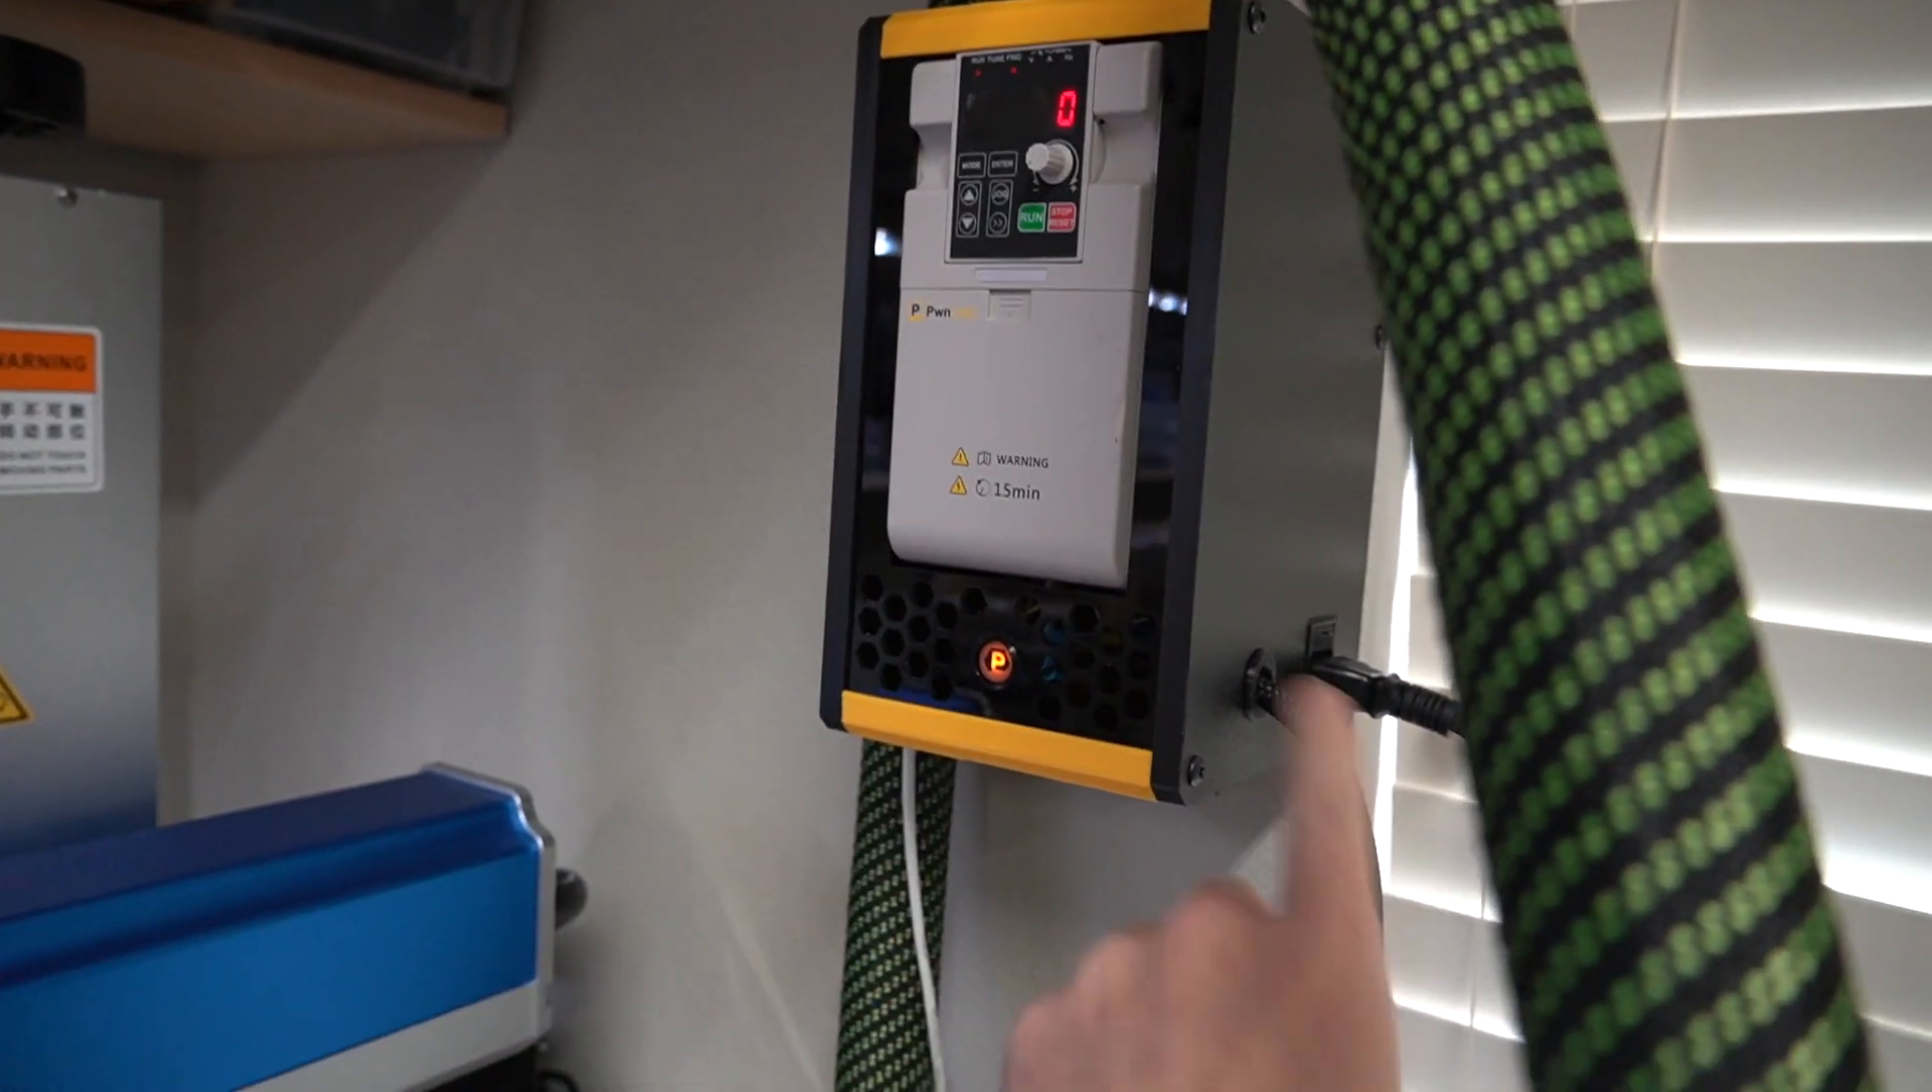I've got the power cord plugged in. It is plugged in.